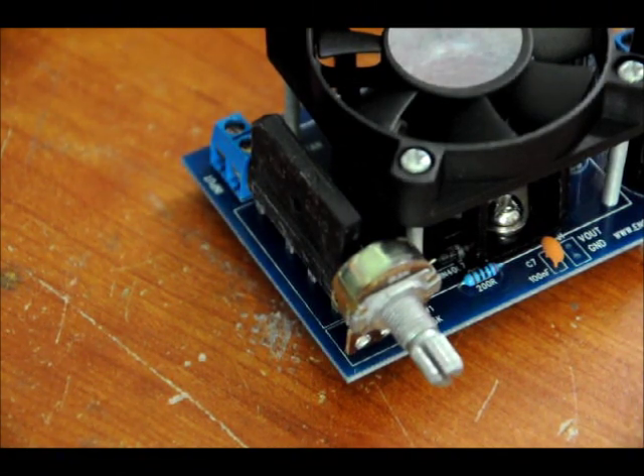So now we are done, with exception to putting on the resistor knob.